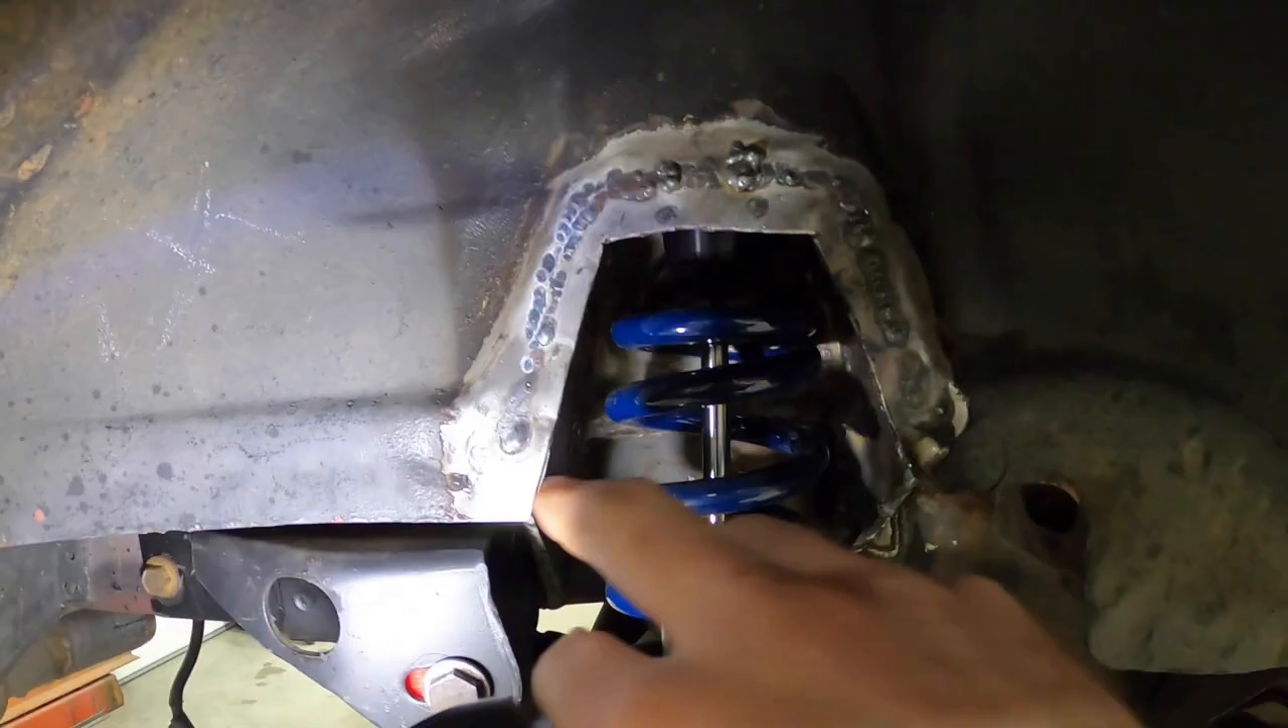And I got plenty of room for the top of that coil over and I did trim out all around here.